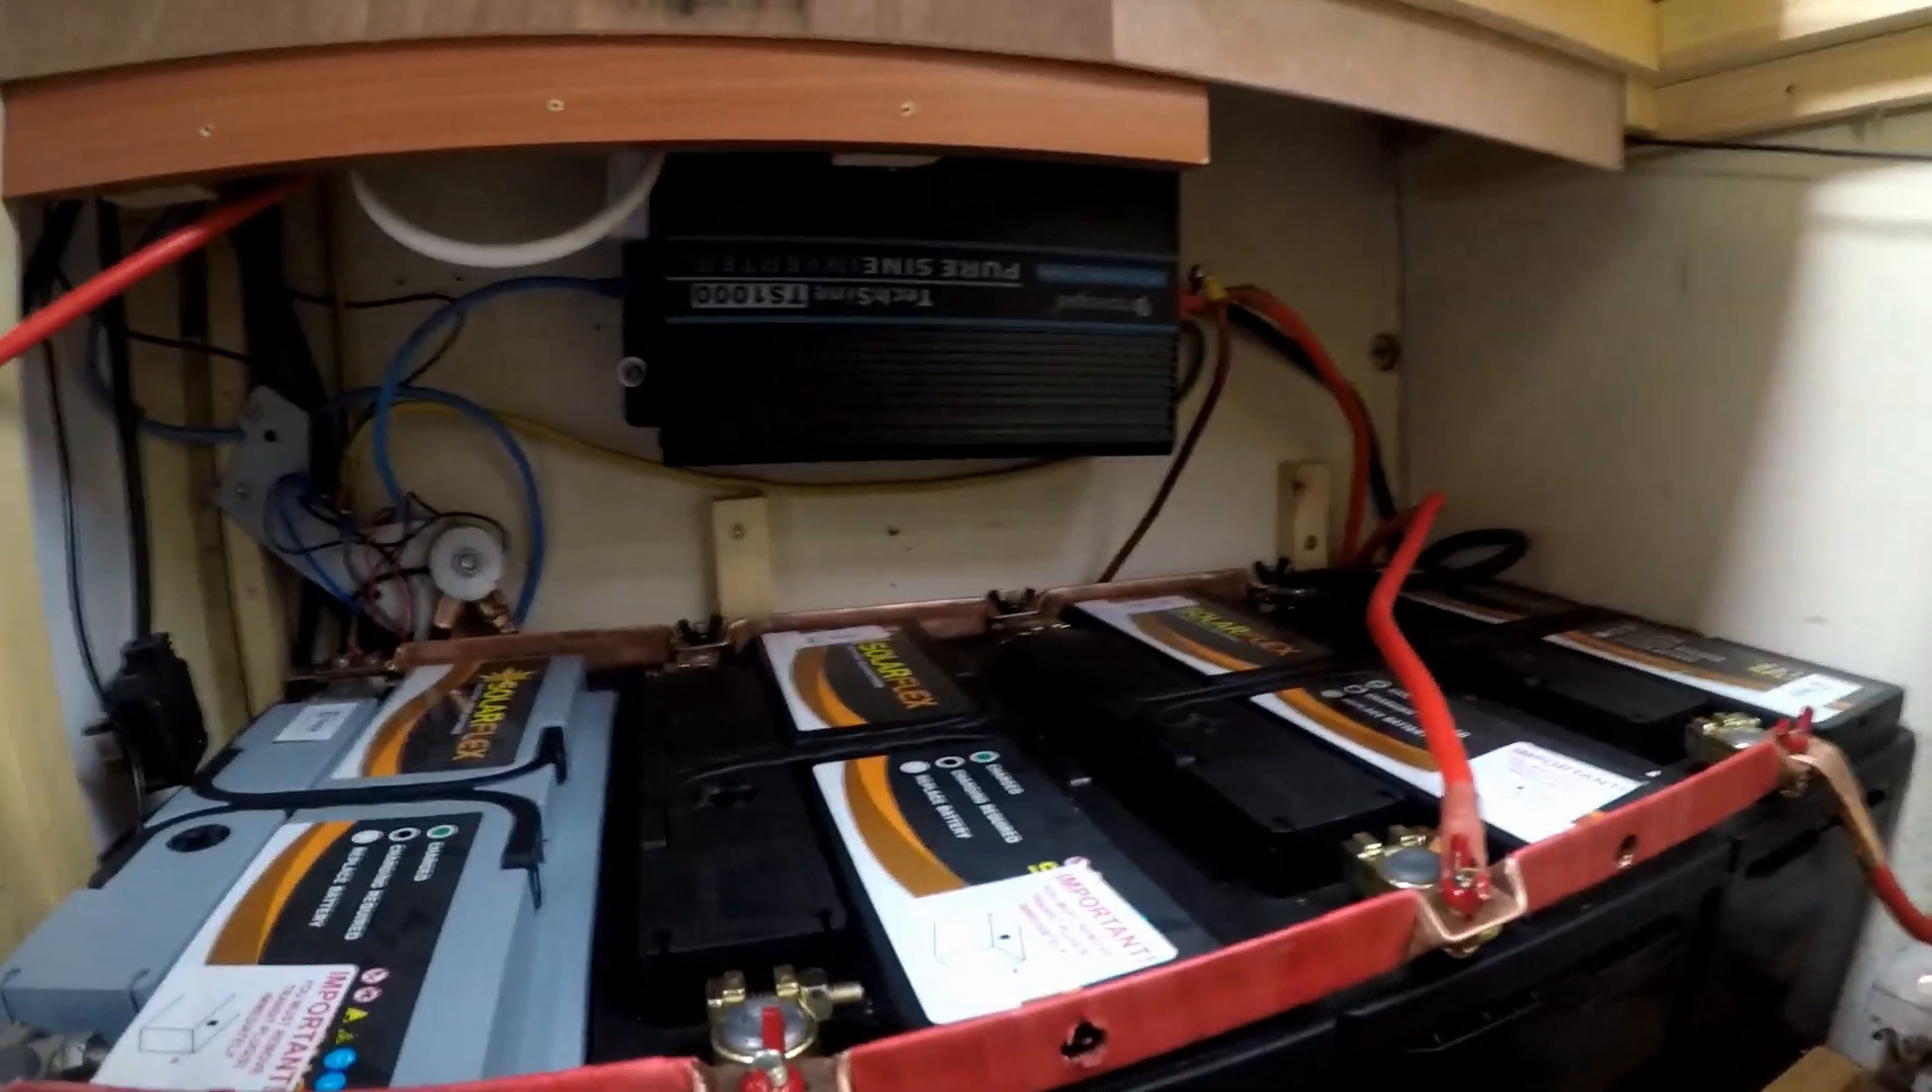I've got all the batteries in in here all my bars on all the wires made up.